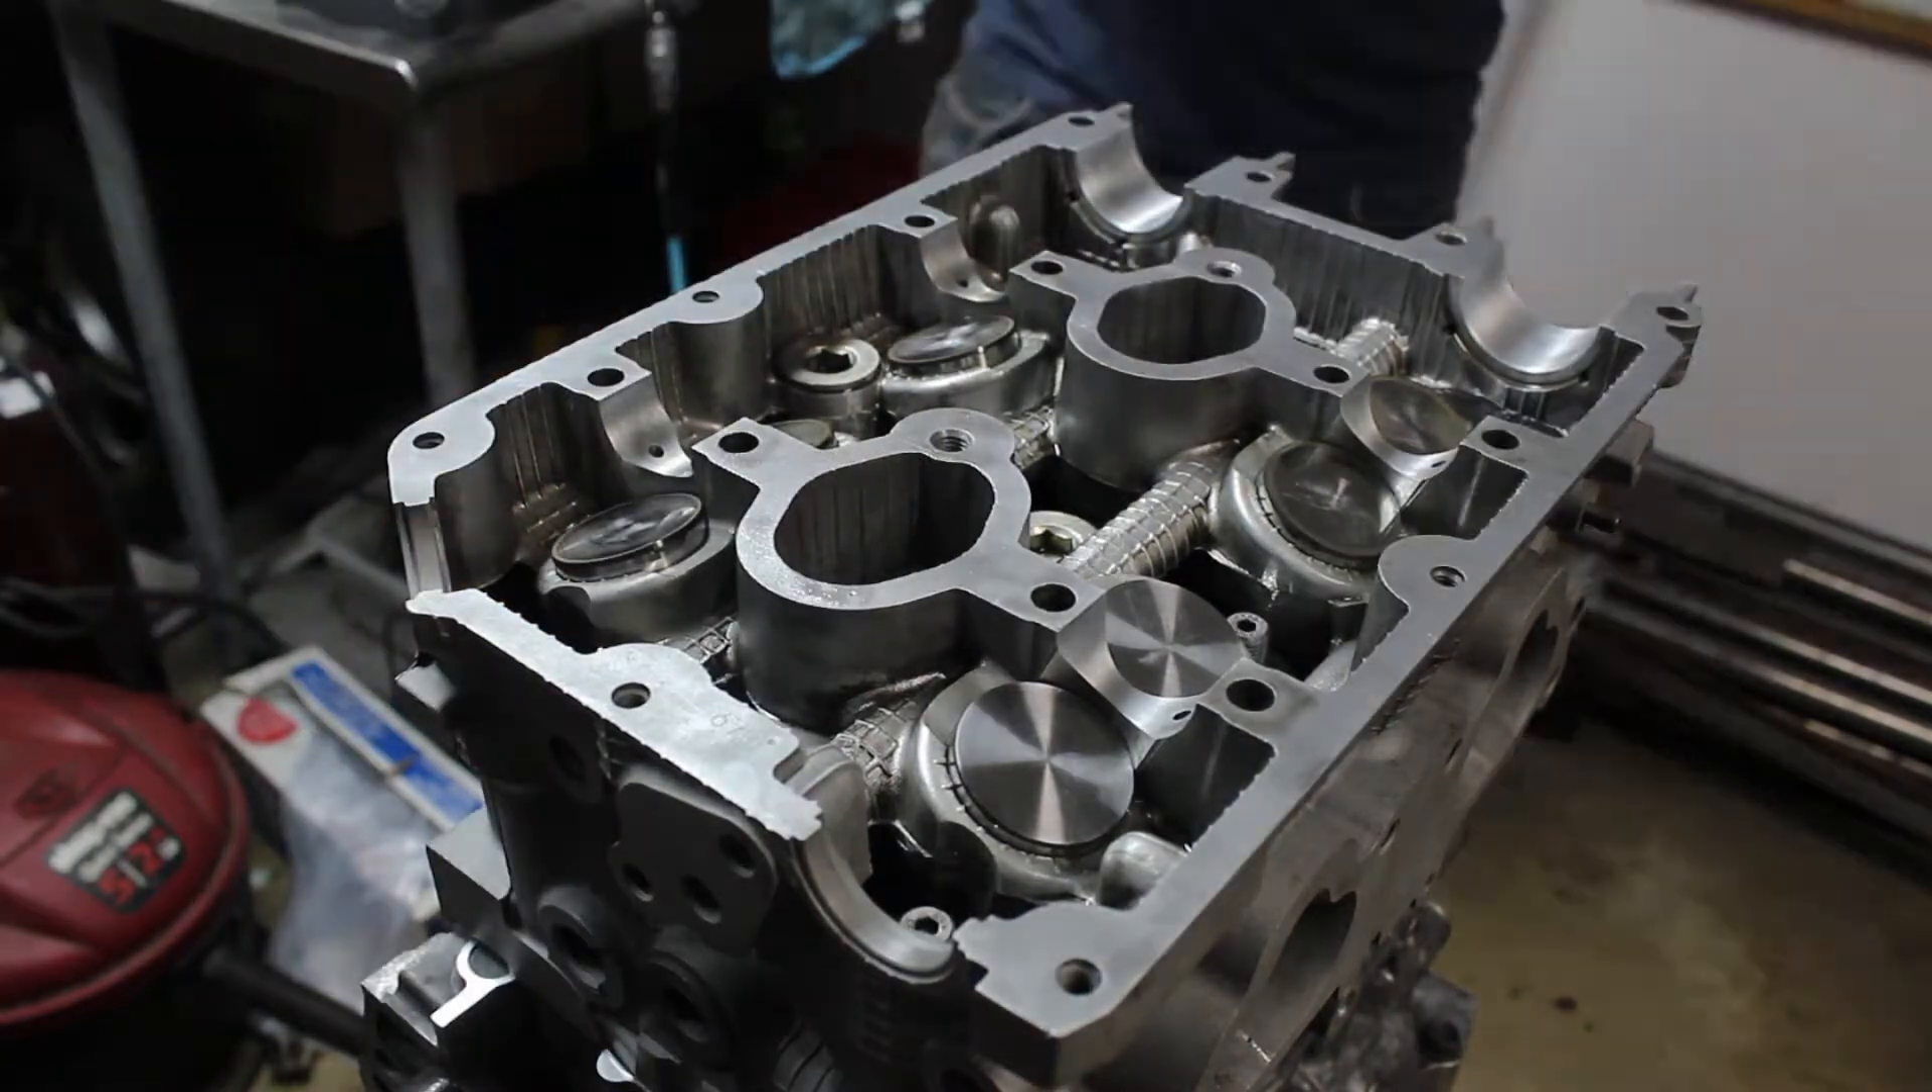I got the heads dropped in place and I reinsert all the valve buckets where they originally came from.